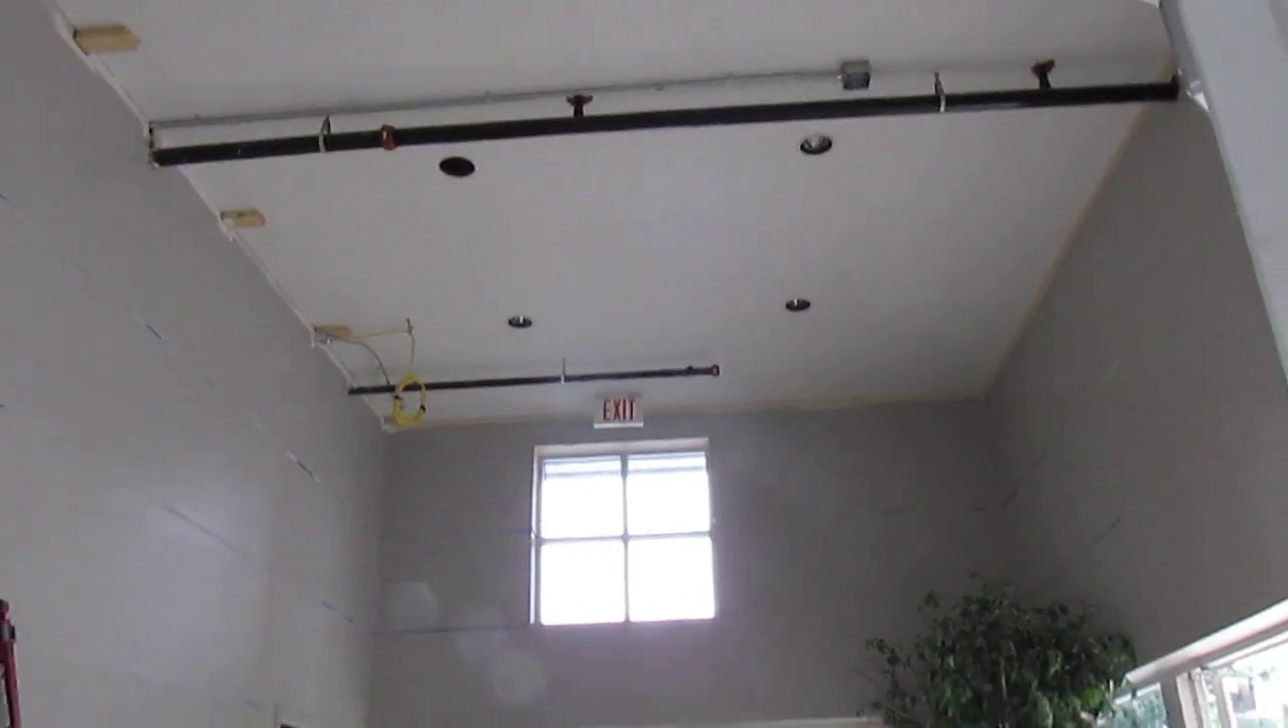Got some storage rooms and the fire suppression is in.